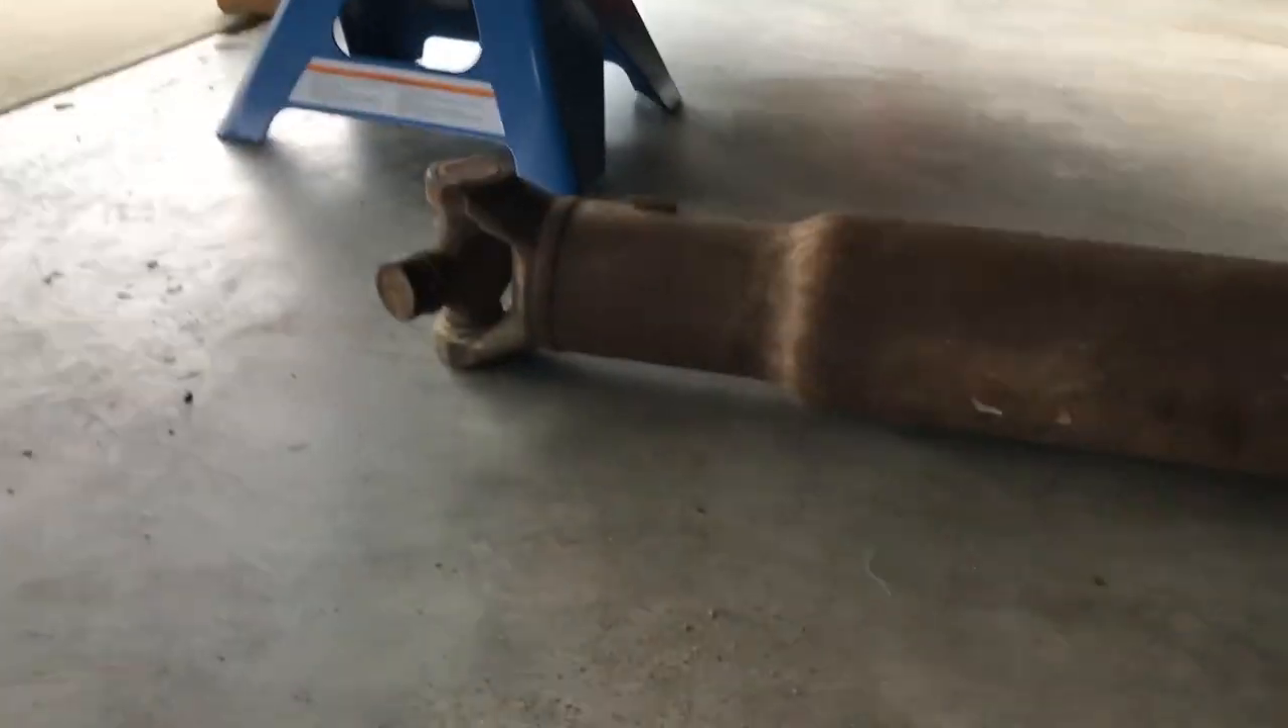We got the drive shaft out.